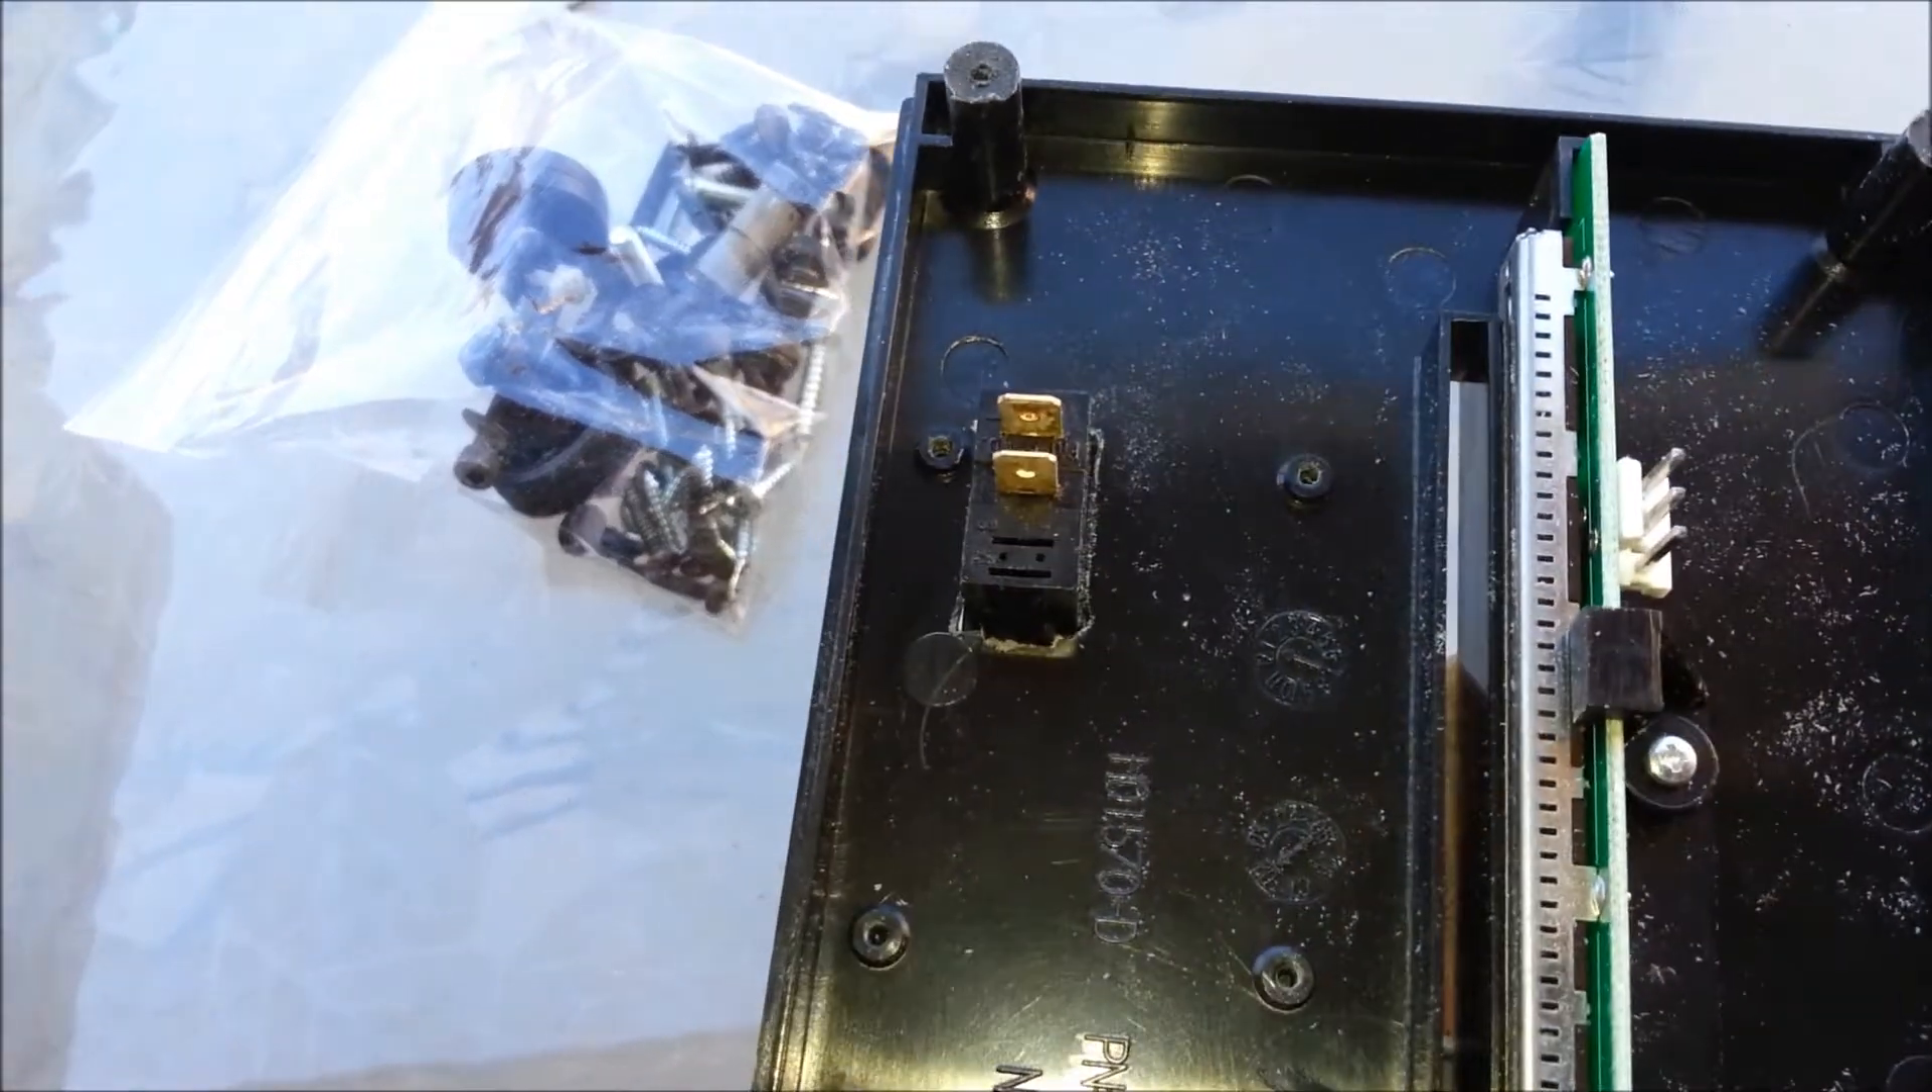You can see how this switch just snaps in place and that's it.